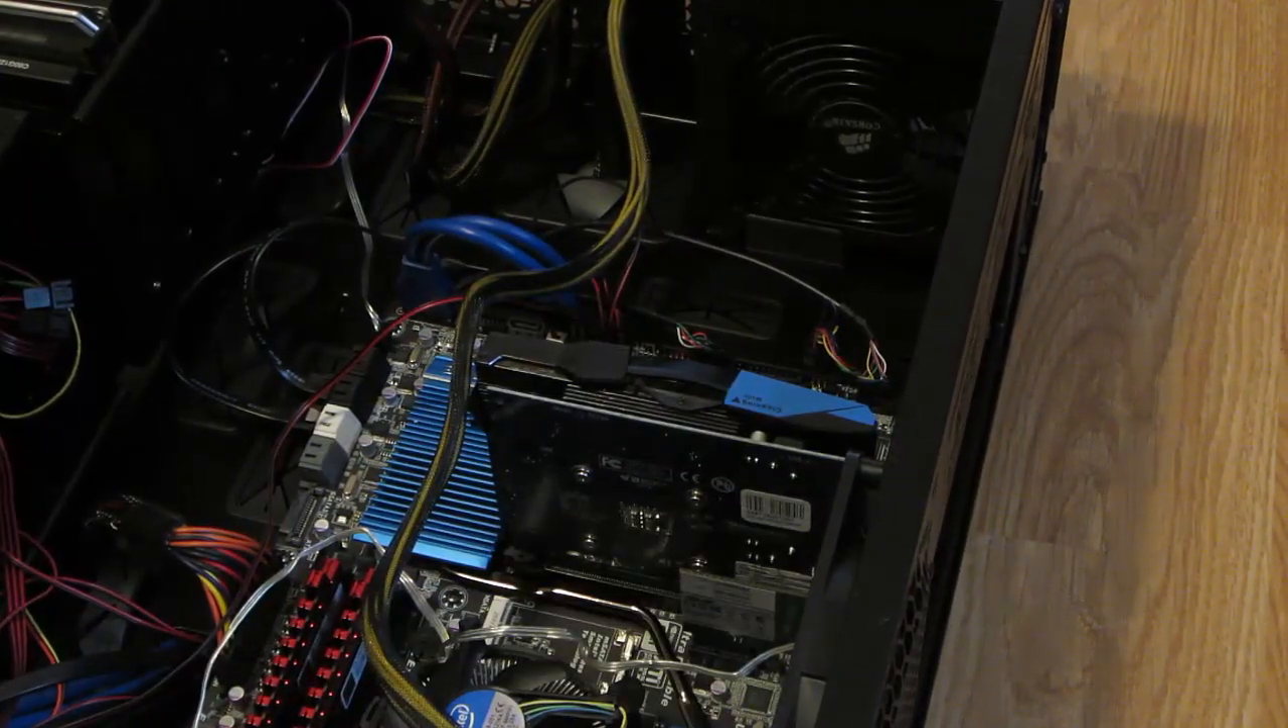Alright, the card is now mounted in, as you can see.